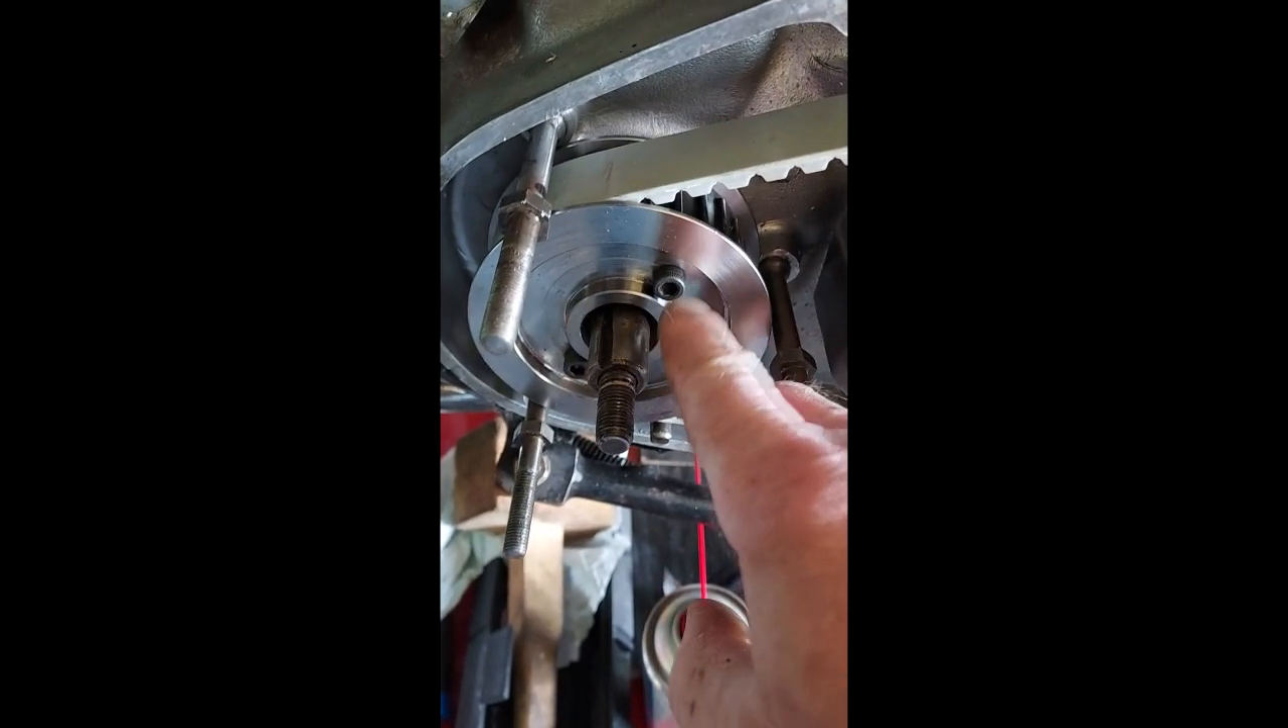Right, that's the front pulley back on again.